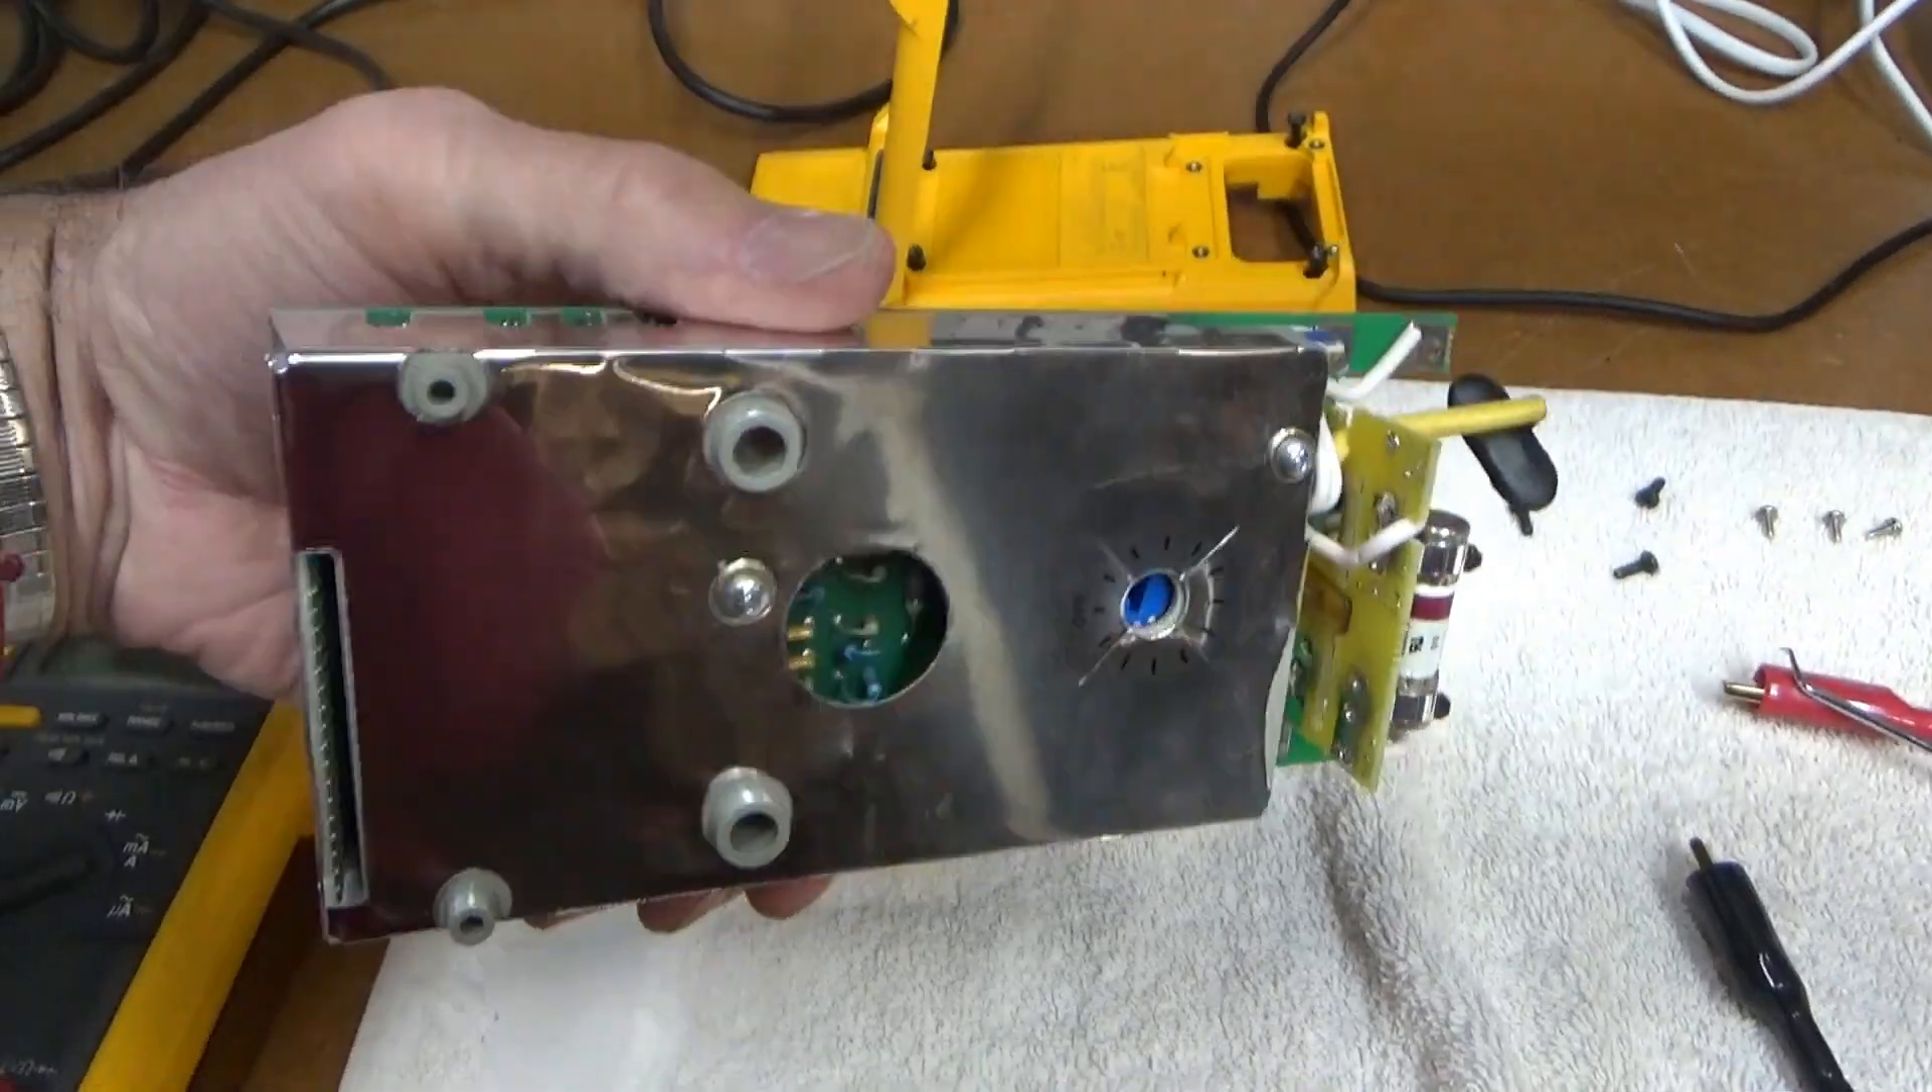Okay there's the multimeter pulled out.